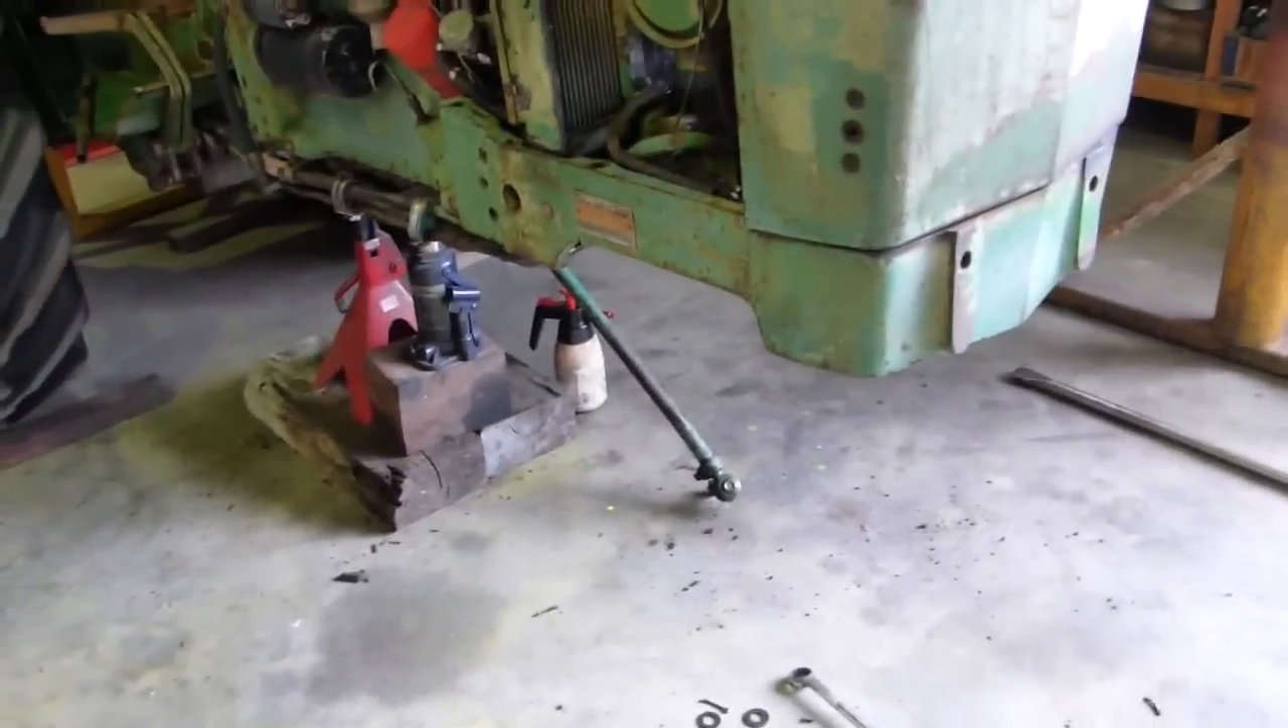That's what a tractor looks like without the front axle.